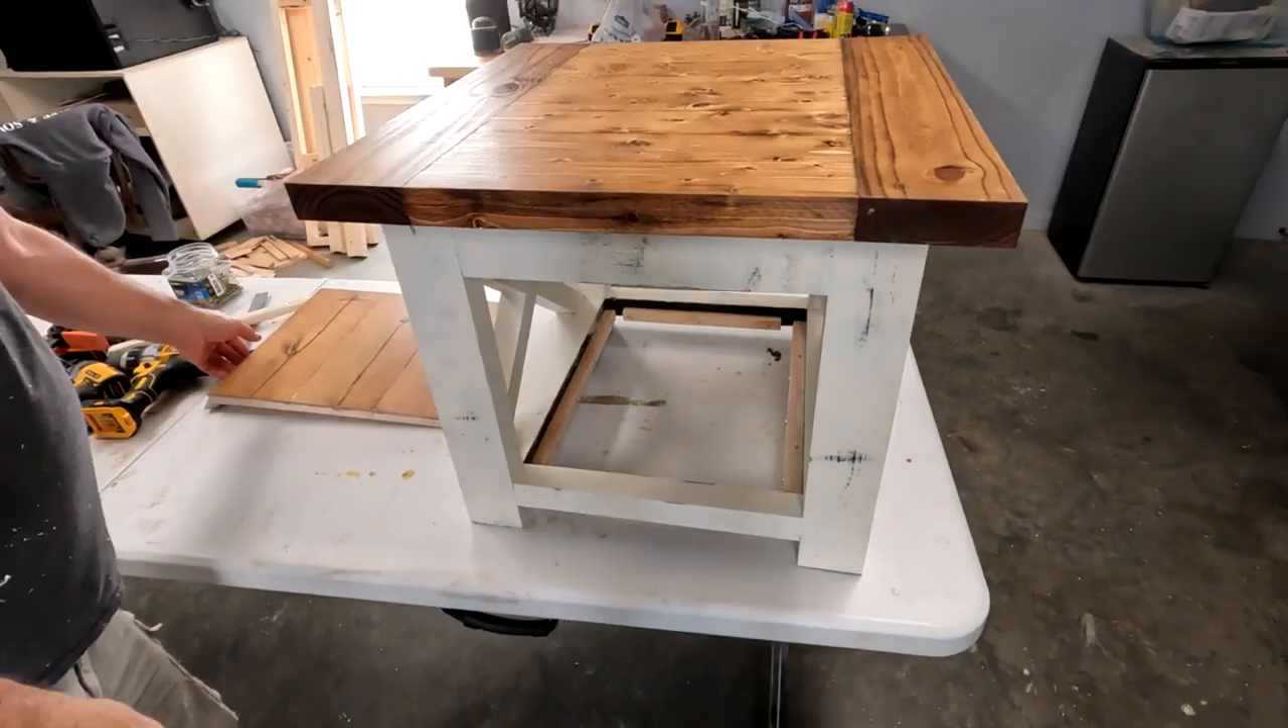Alright so you see my top is on now I'm going to take my bottom slide it in again.